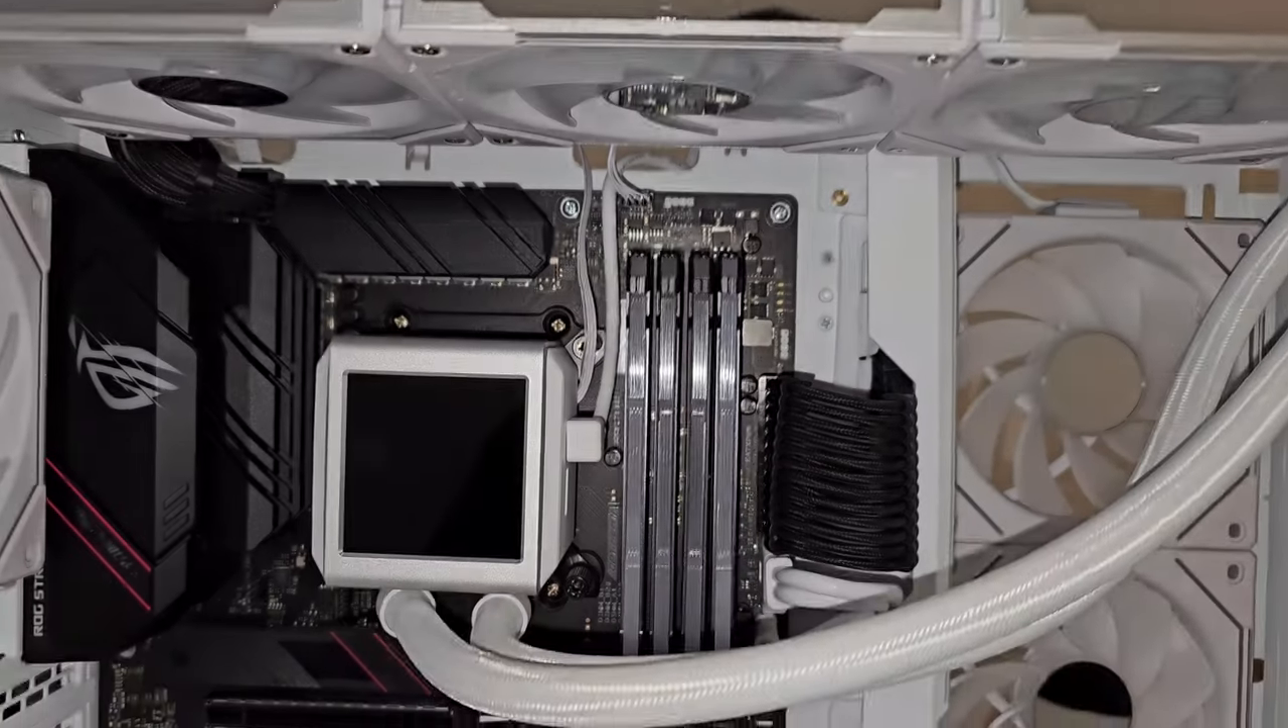That's the pump head now in place.